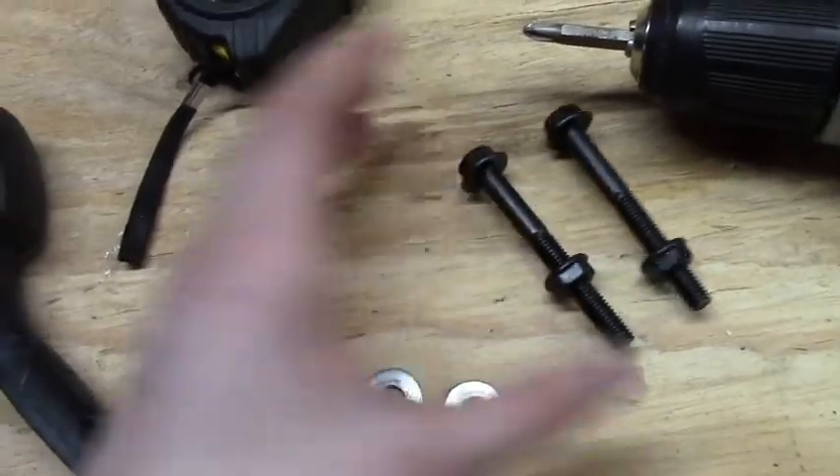And I've got two nuts on, well, a nut on each bolt.